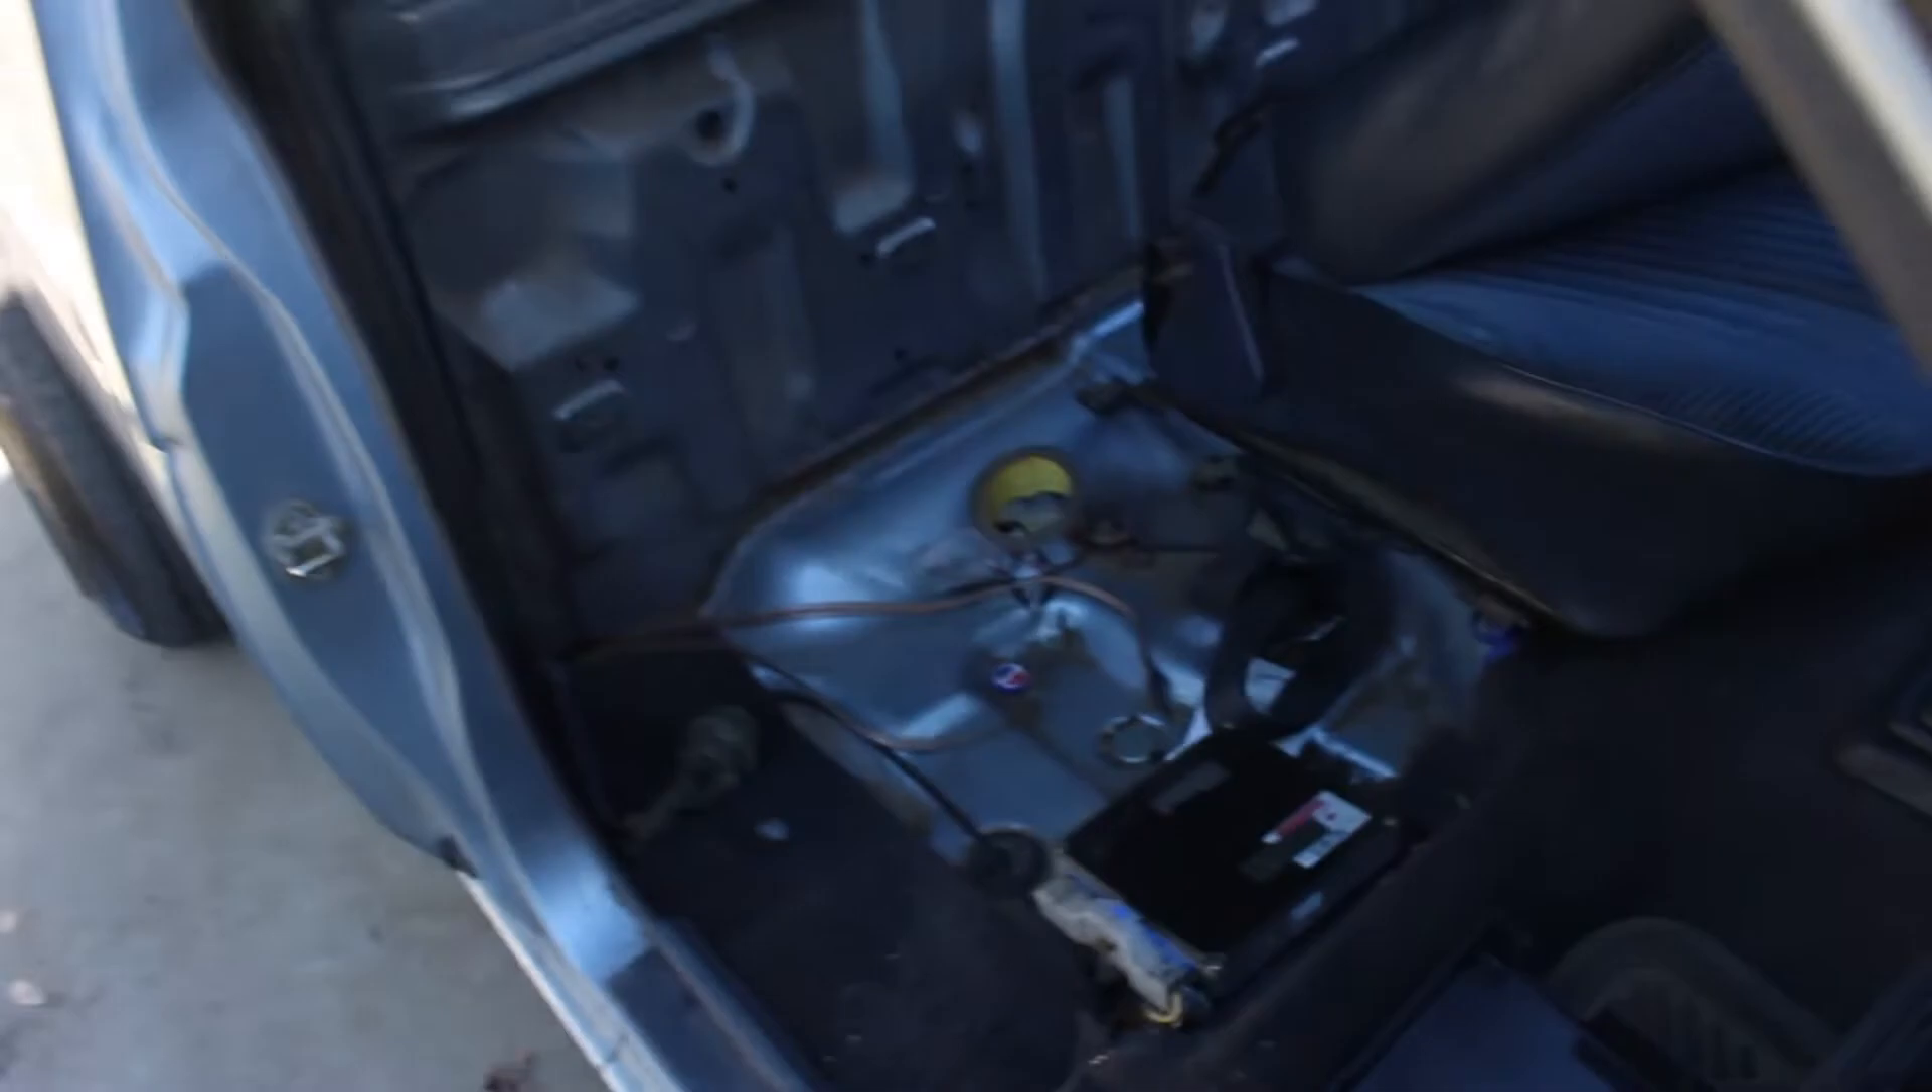We got the seat removed to one side.